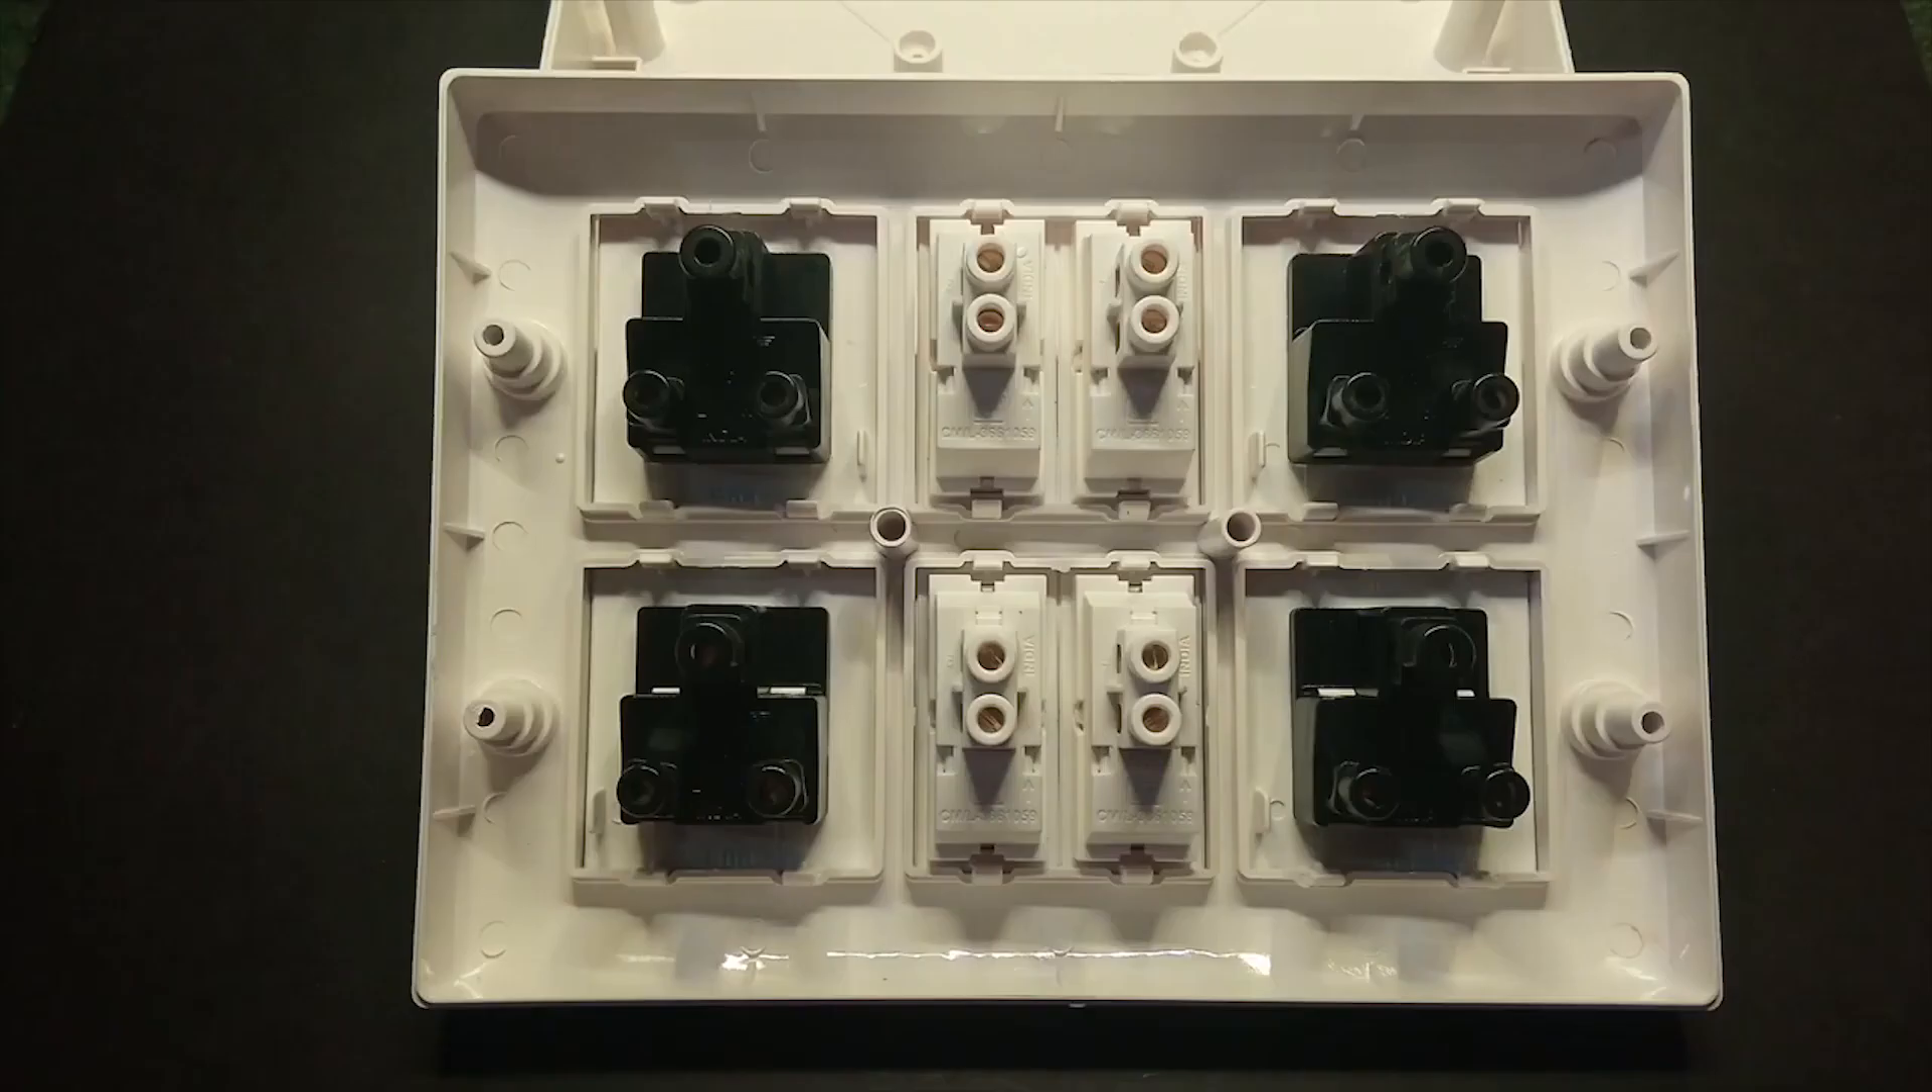तो यह हमारे जो प्लग का है वो assembling हो गया है।